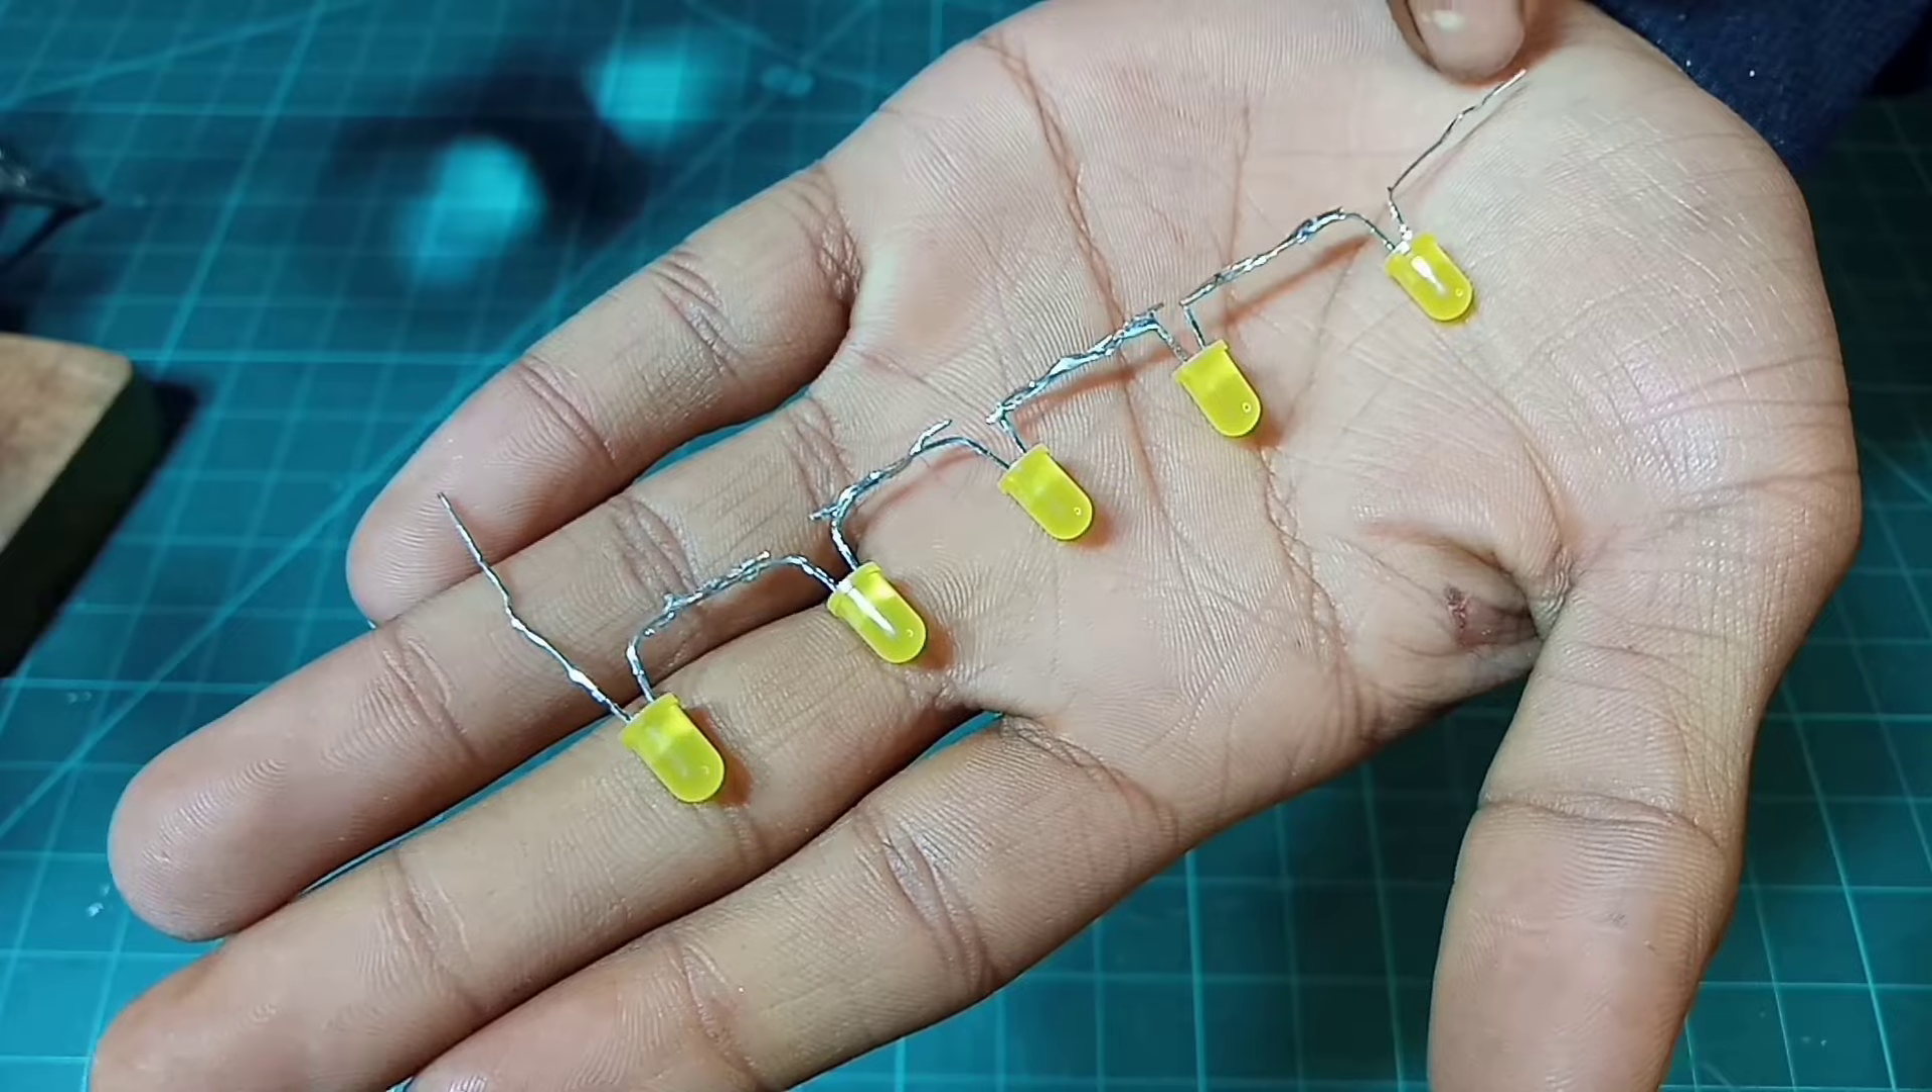तो हमने यहां पर इन पांचों LED को लगा दिया है।